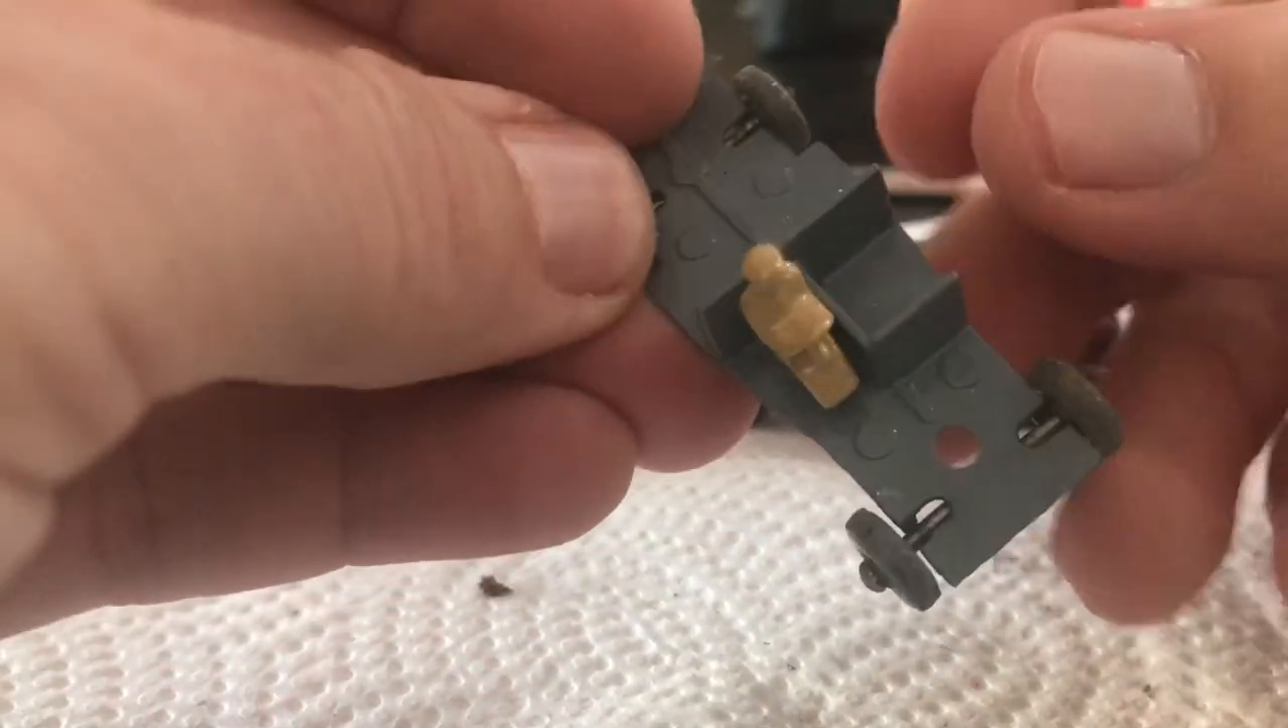So here you can see we've got our base back together got our original wheels put back on used Marty's method to mushroom the ends in my drill press.